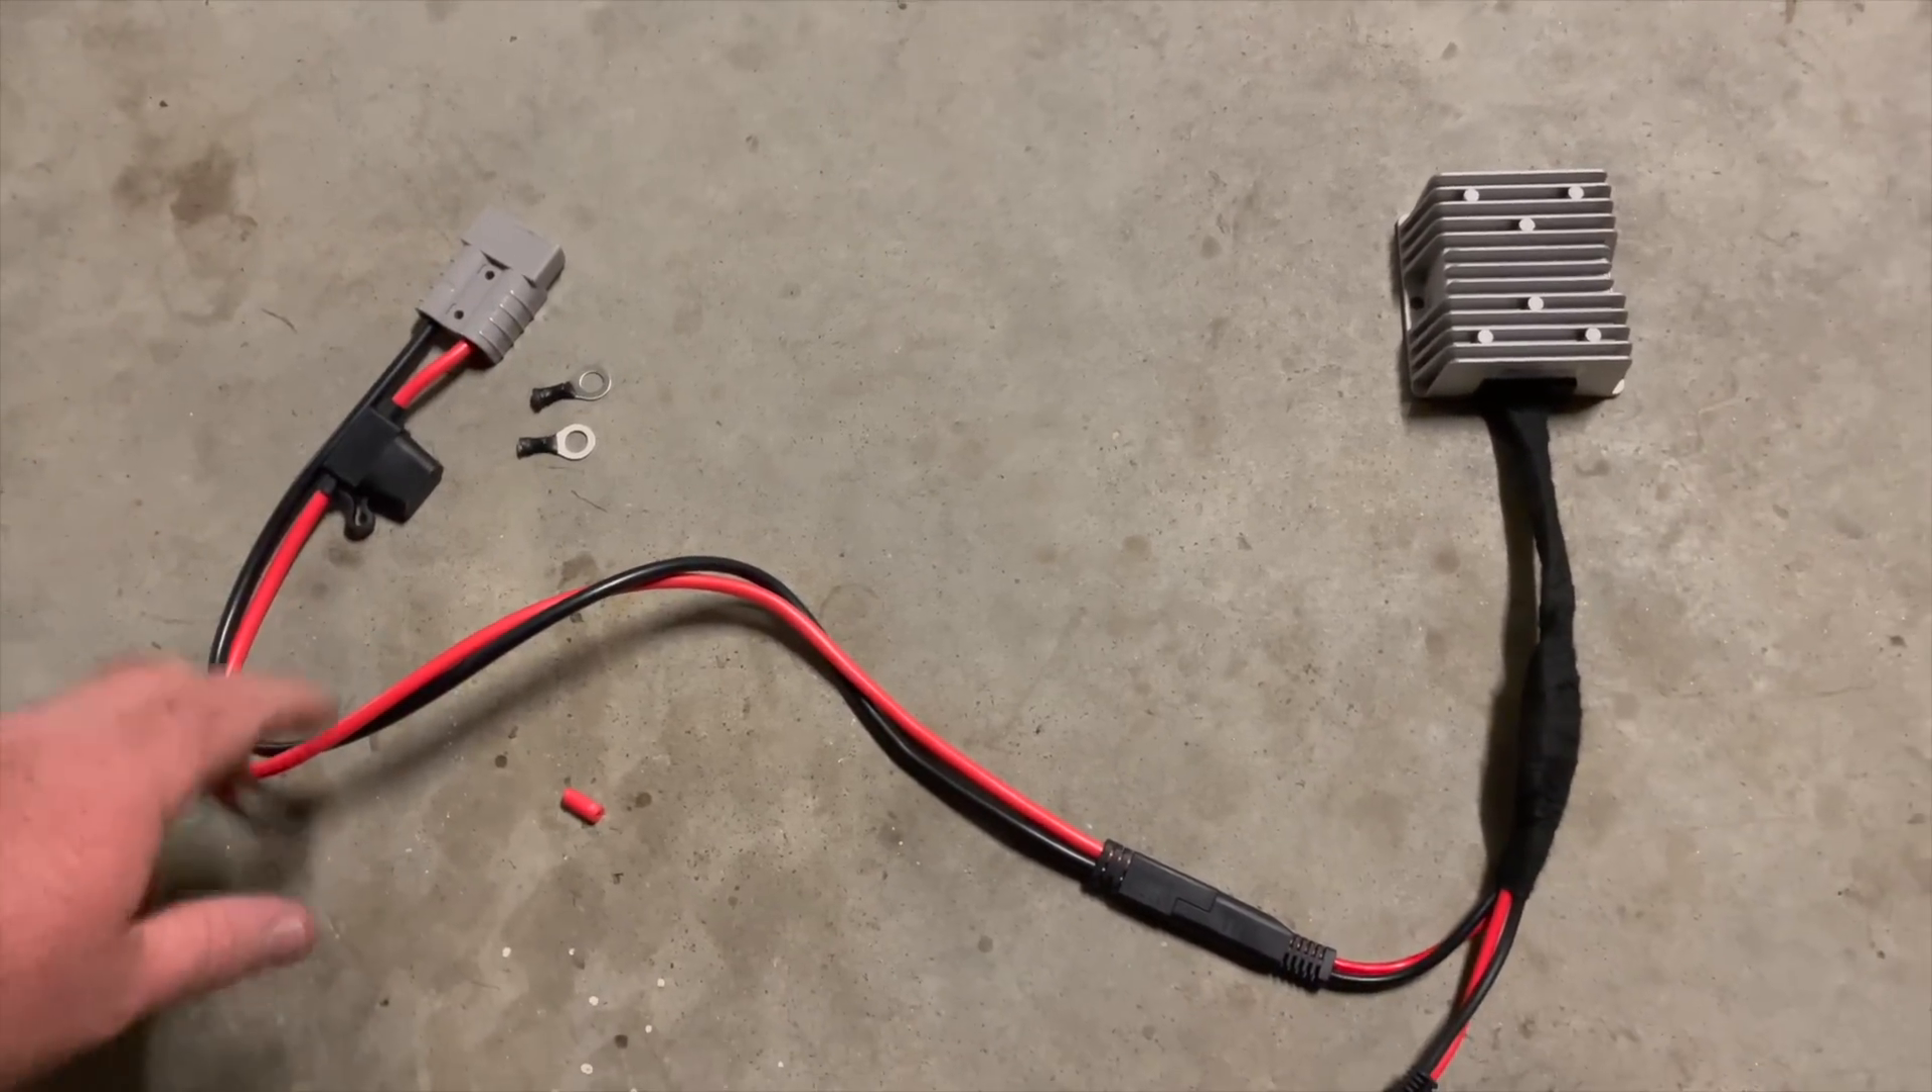I've cut the obviously the battery terminals off I've cut them off and I've fitted an Anderson plug which is way more common here in Australia.